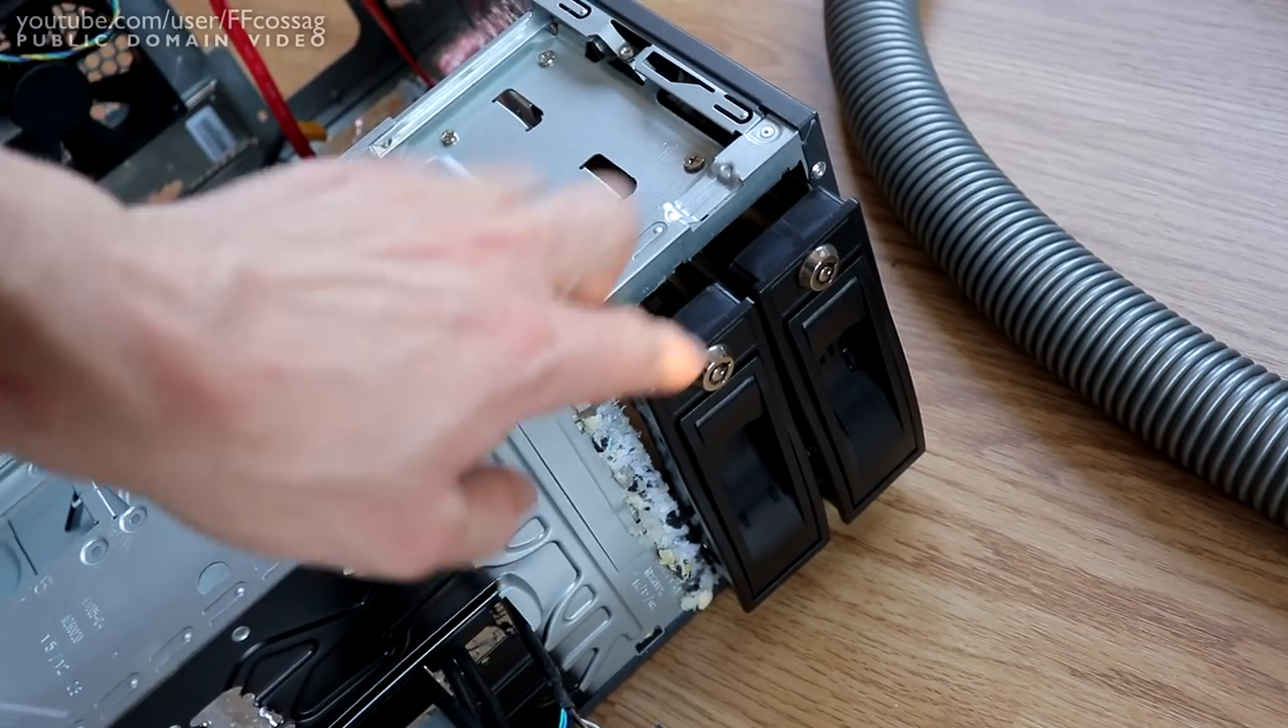So I've got the hot swap base mounted.